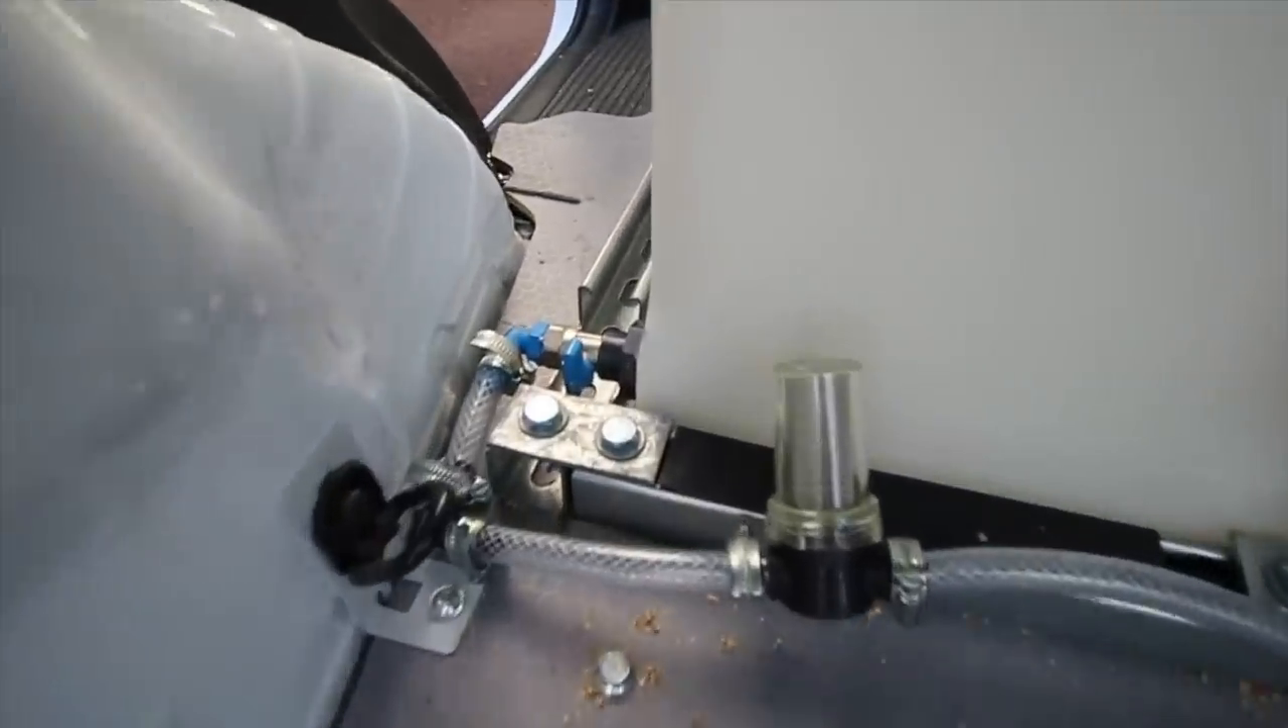Okay so we have now plumbed up our tank.